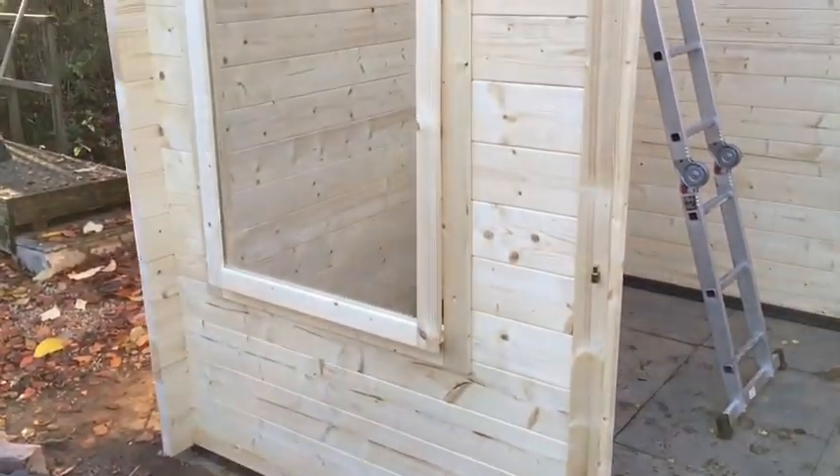We have now constructed a little bit more of the sides and put the door frame in and also the window in.